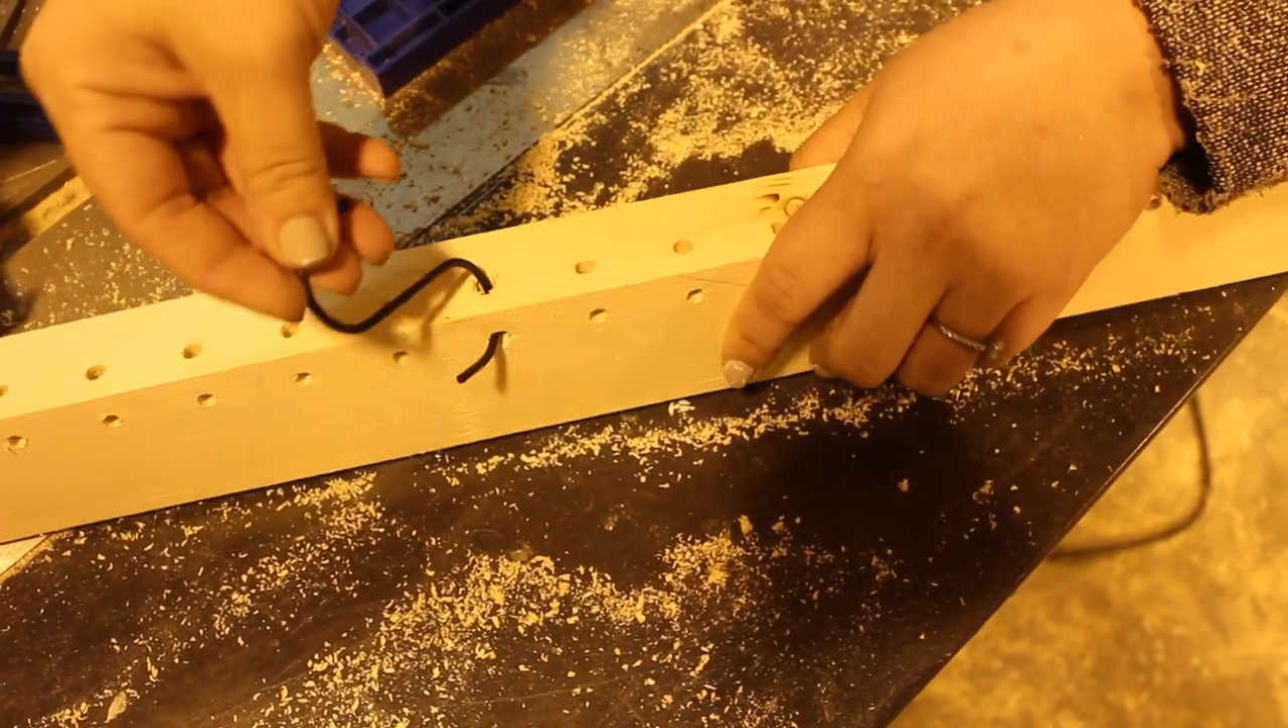As you can see once you widen the hole the hook goes in perfectly.